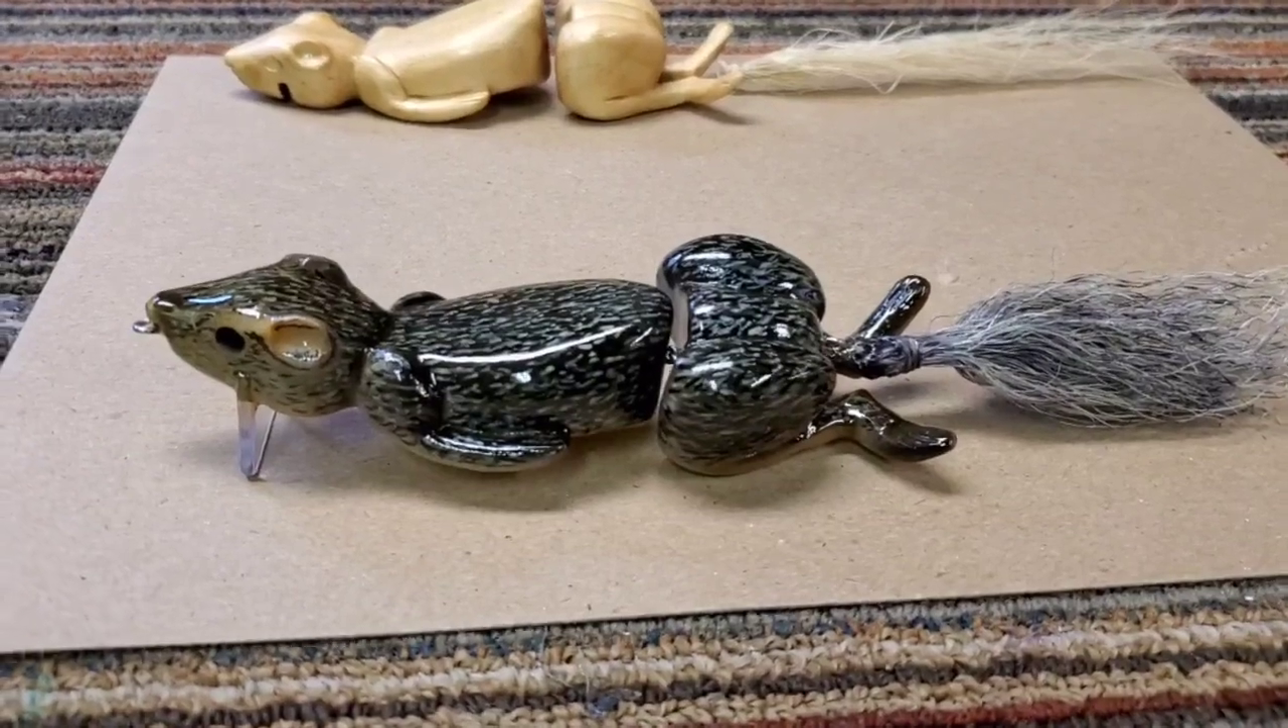That's the pretty much finished bait so we've got the tail I got to put some hooks on it still.